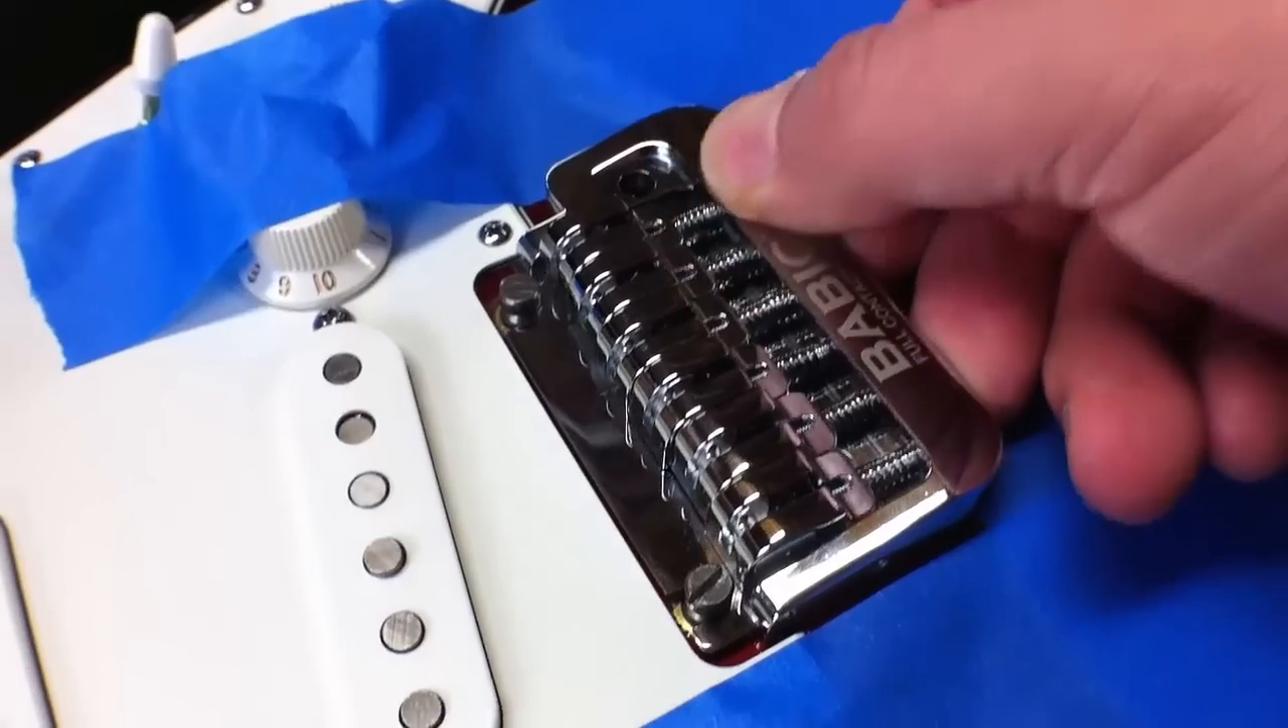The tremolo is in place.